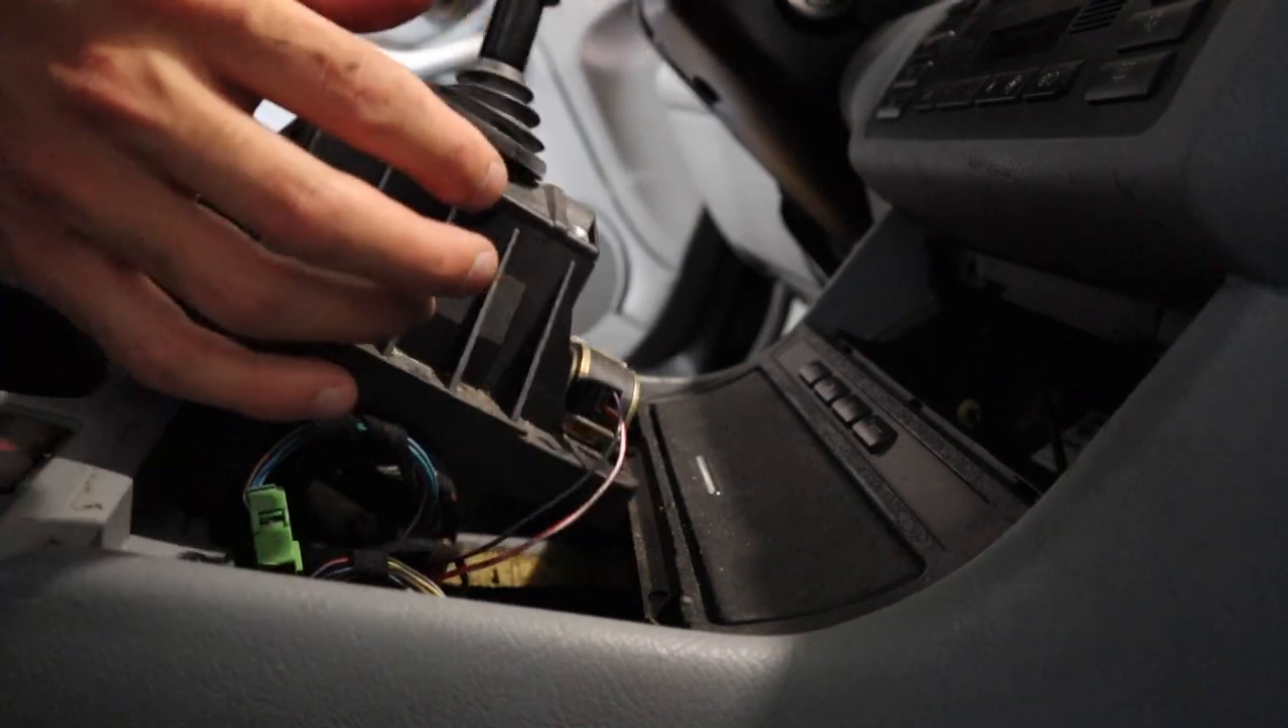All right, I got the shifter out.